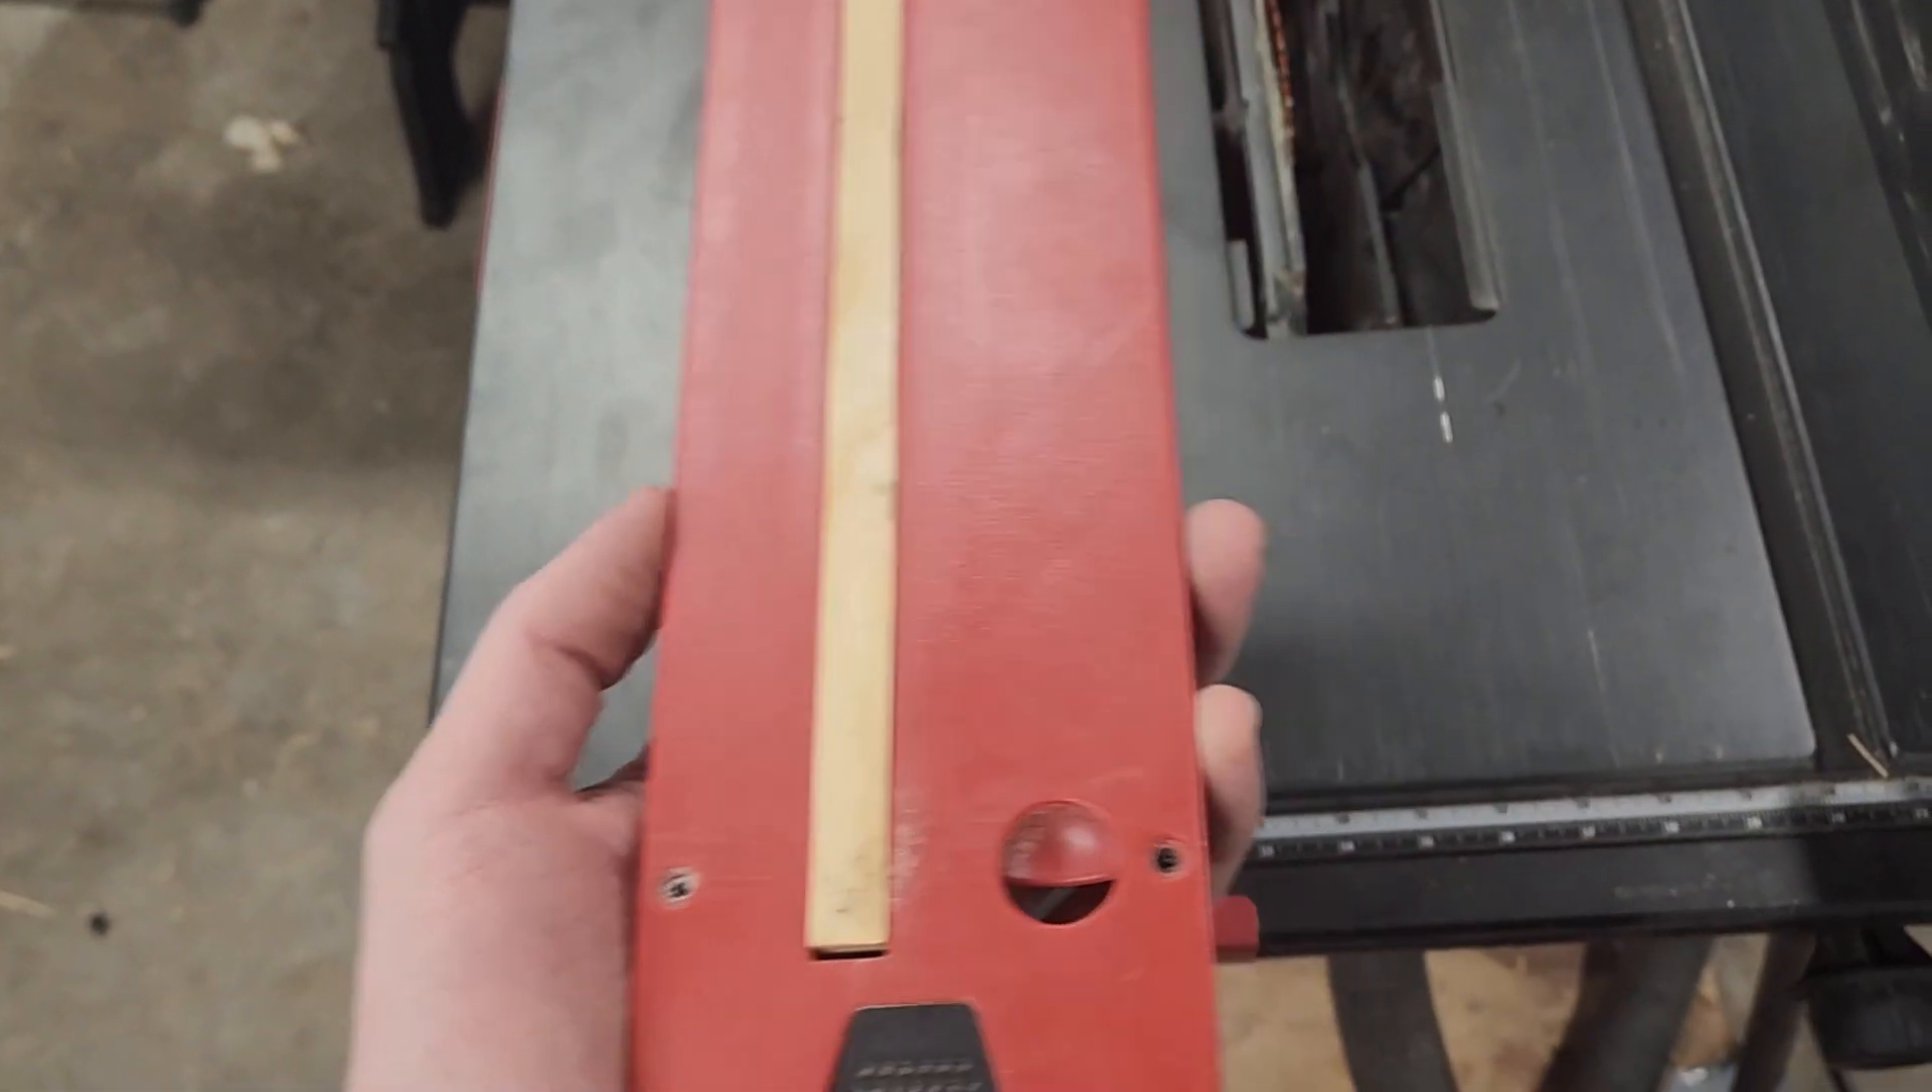Okay, I've got my throat plate with the wood attached to it now glued in there.